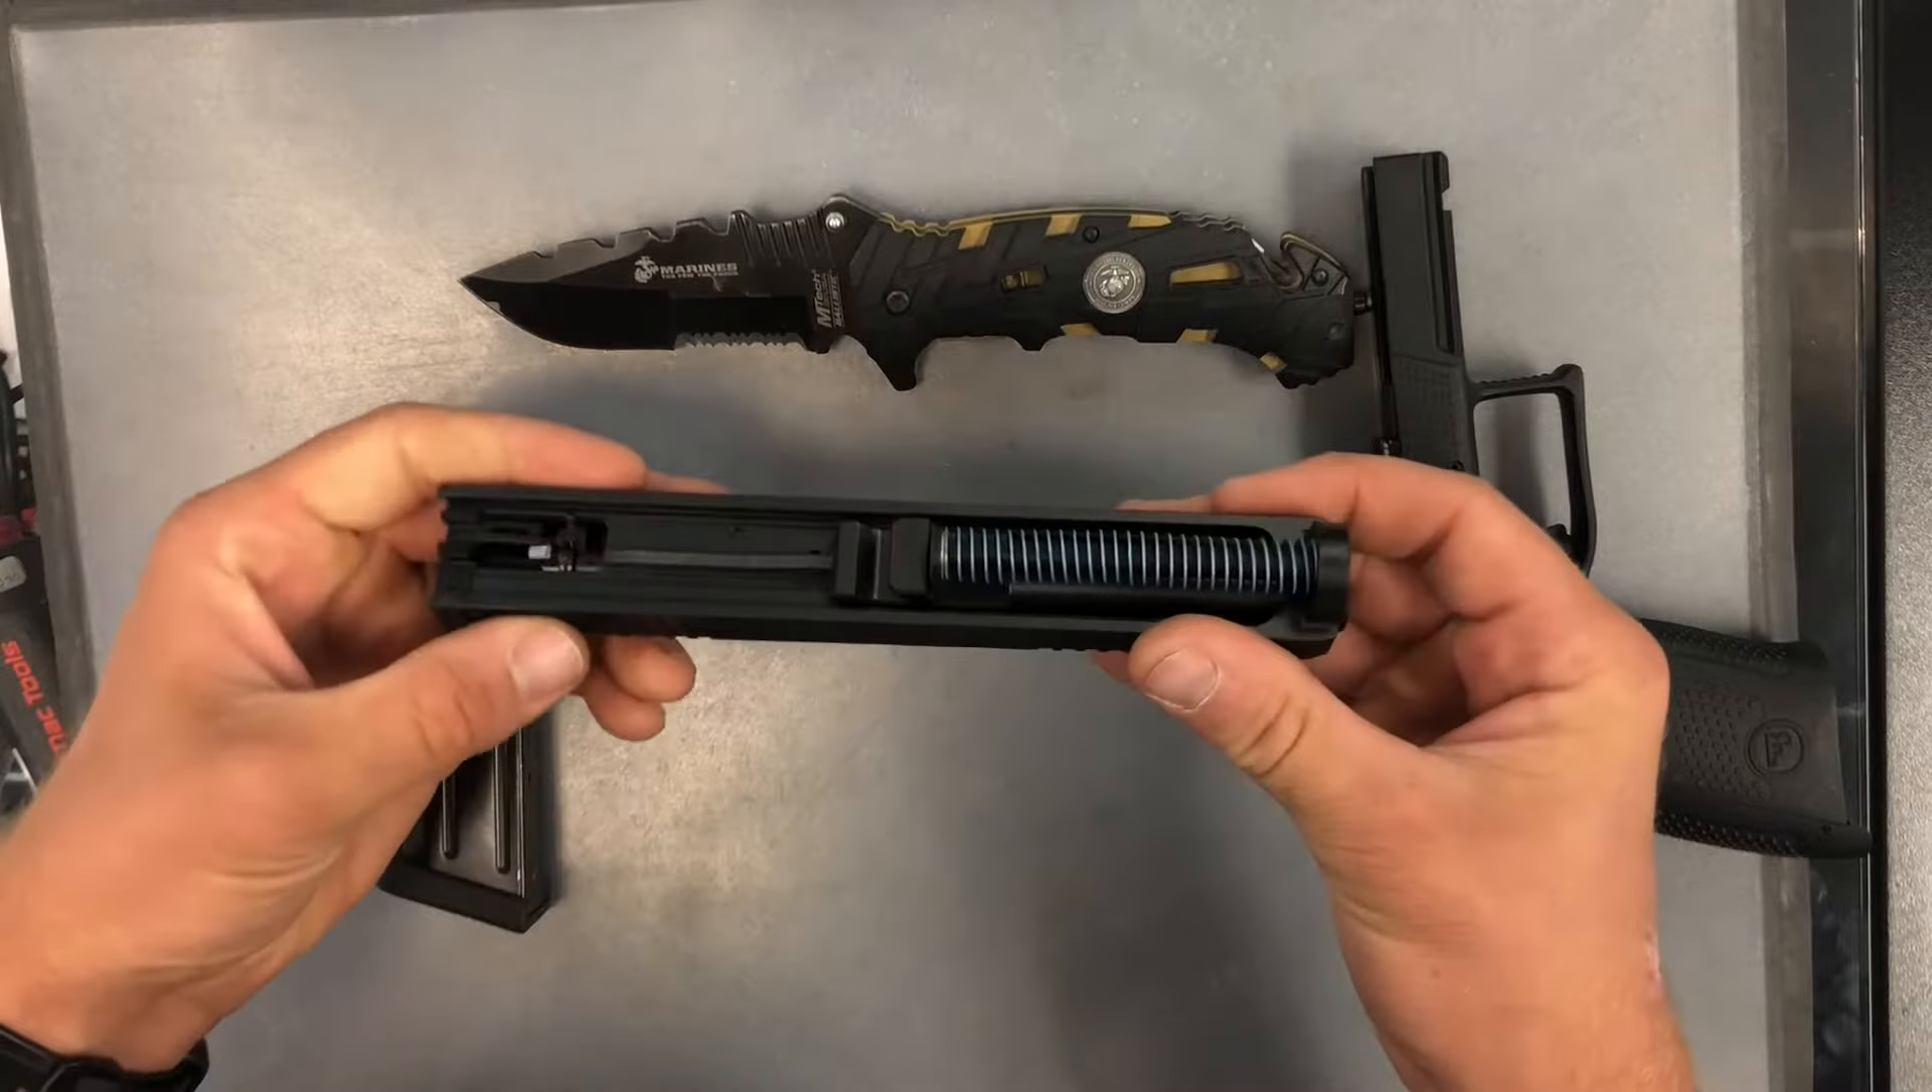And there you have the slide assembled.